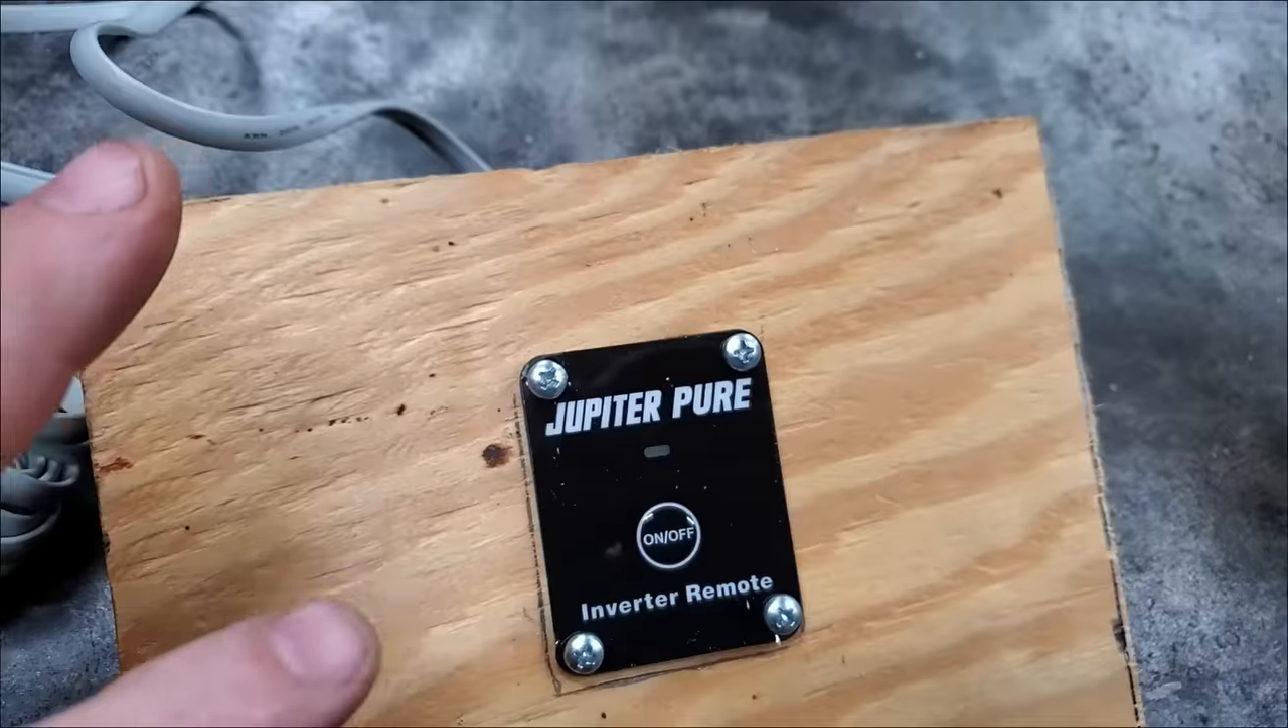Okay, so we got our switch mounted. Ain't nothing fancy. I just cut me a board.